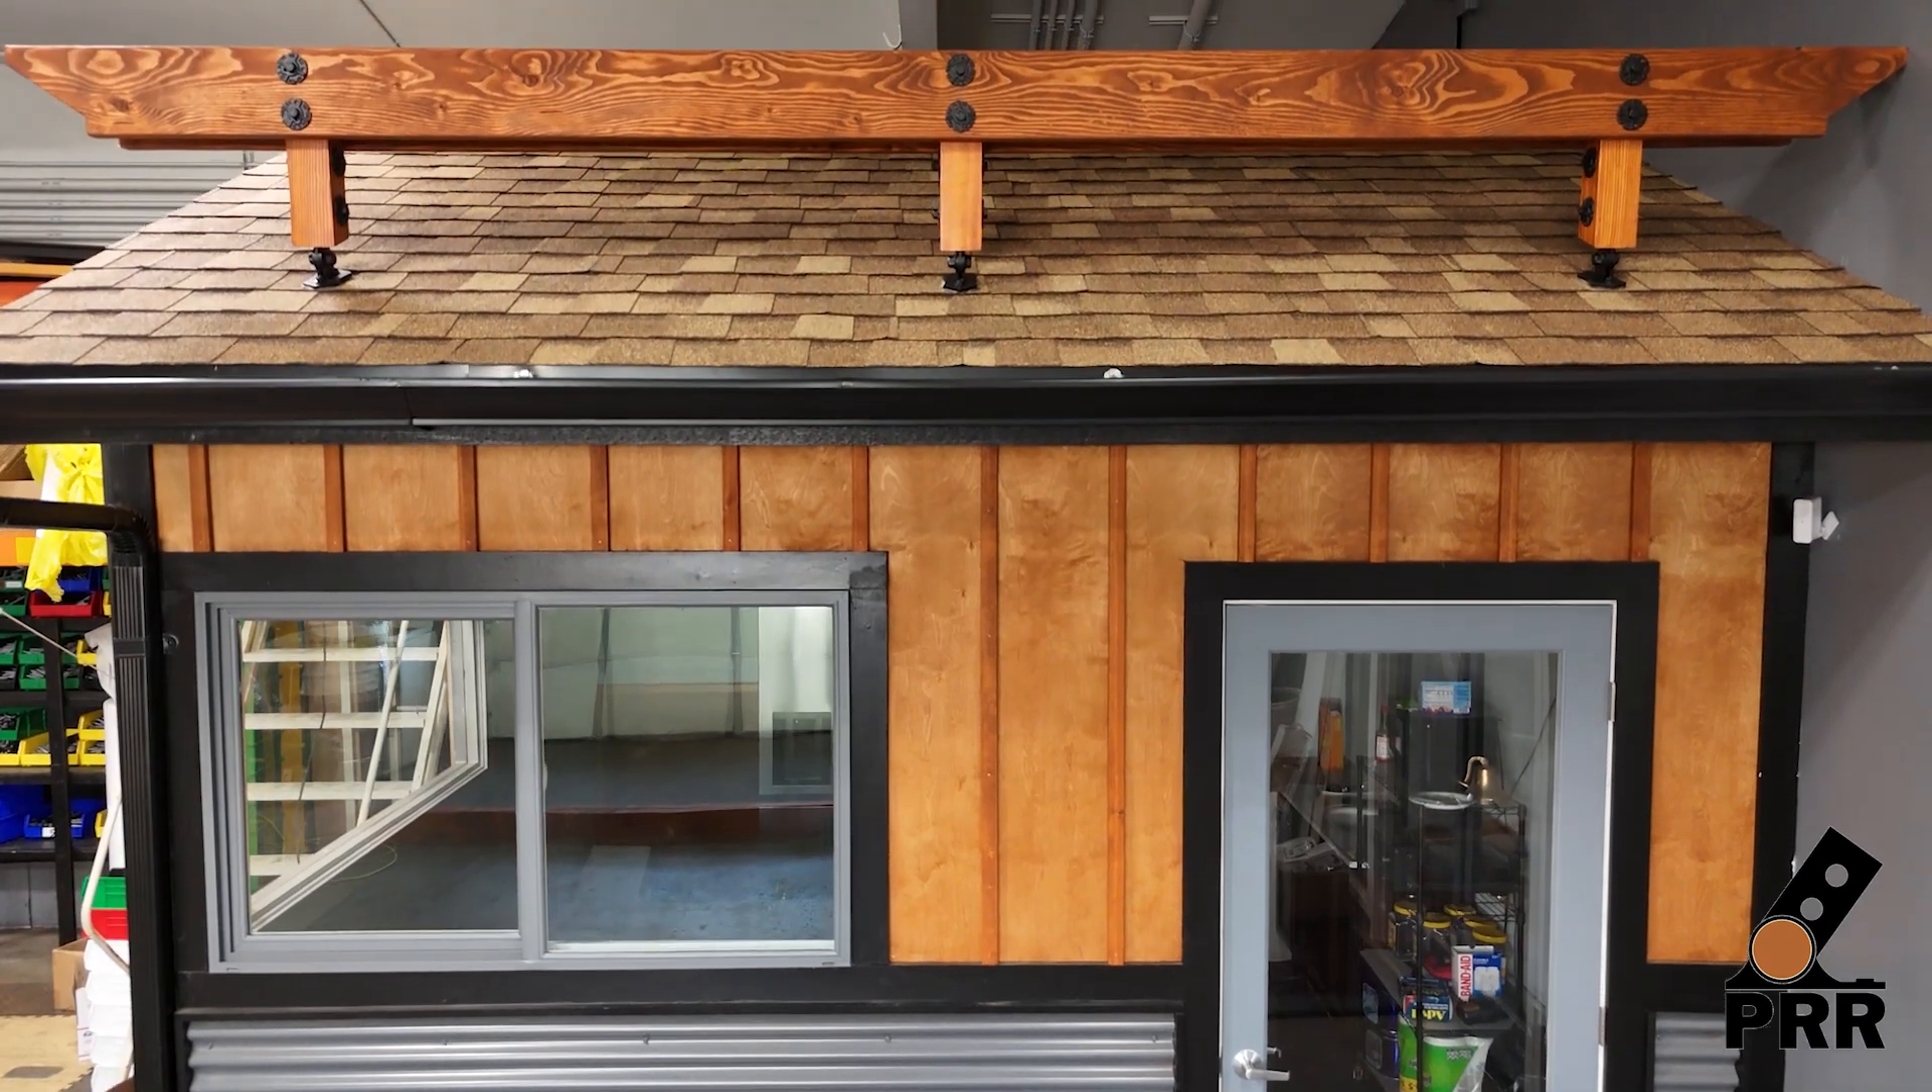With our post mount beams securely installed we are ready to build the rest of our structure.